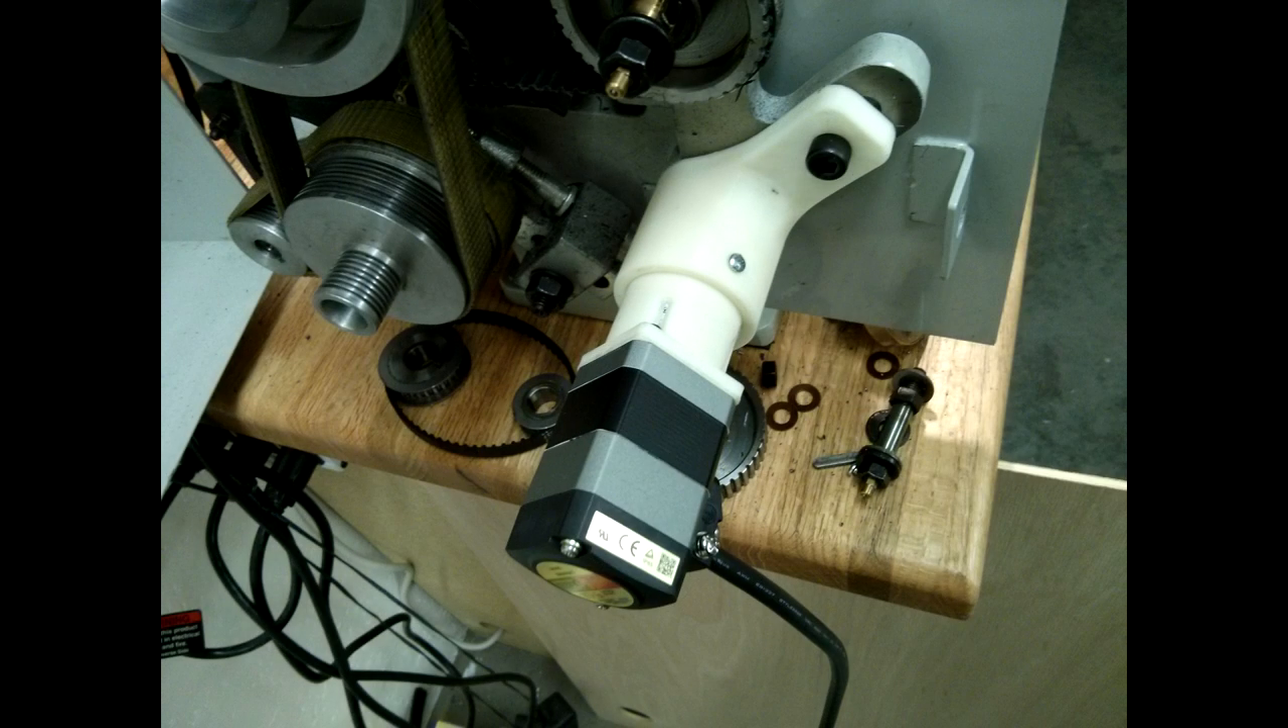The motor and motor adapter are installed.